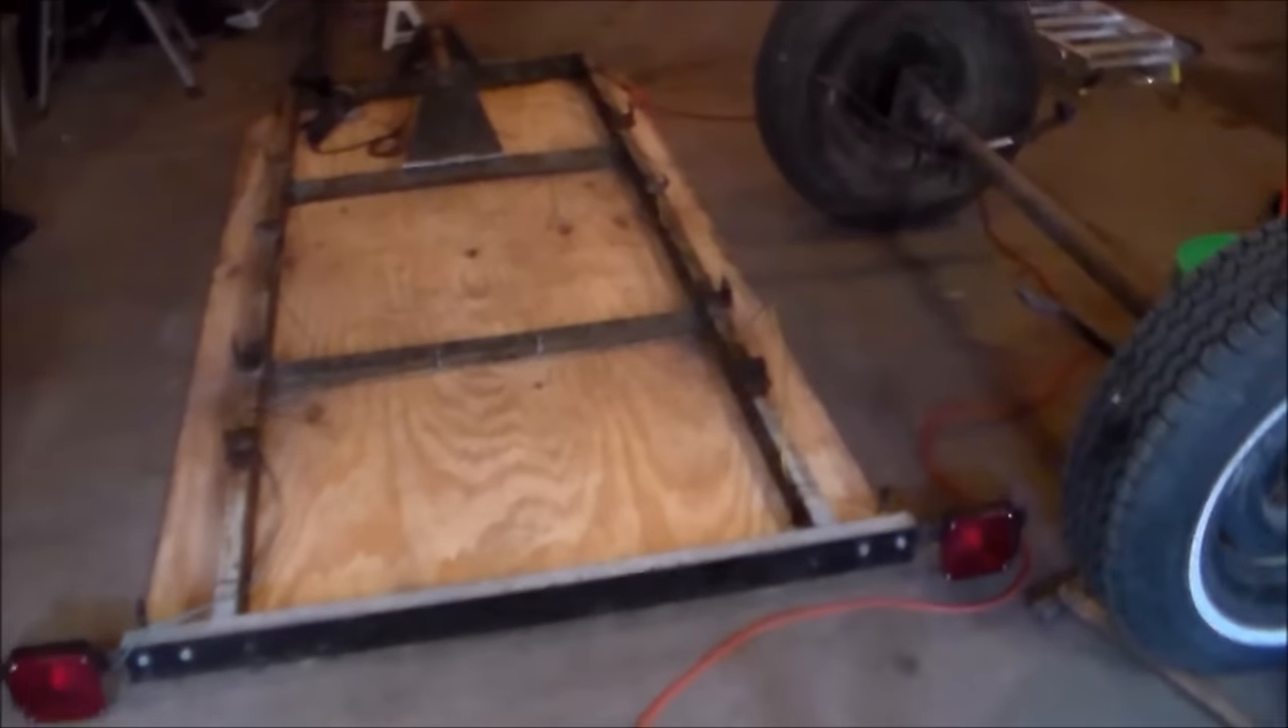Okay, well now I have the axle off and have this thing flipped over.